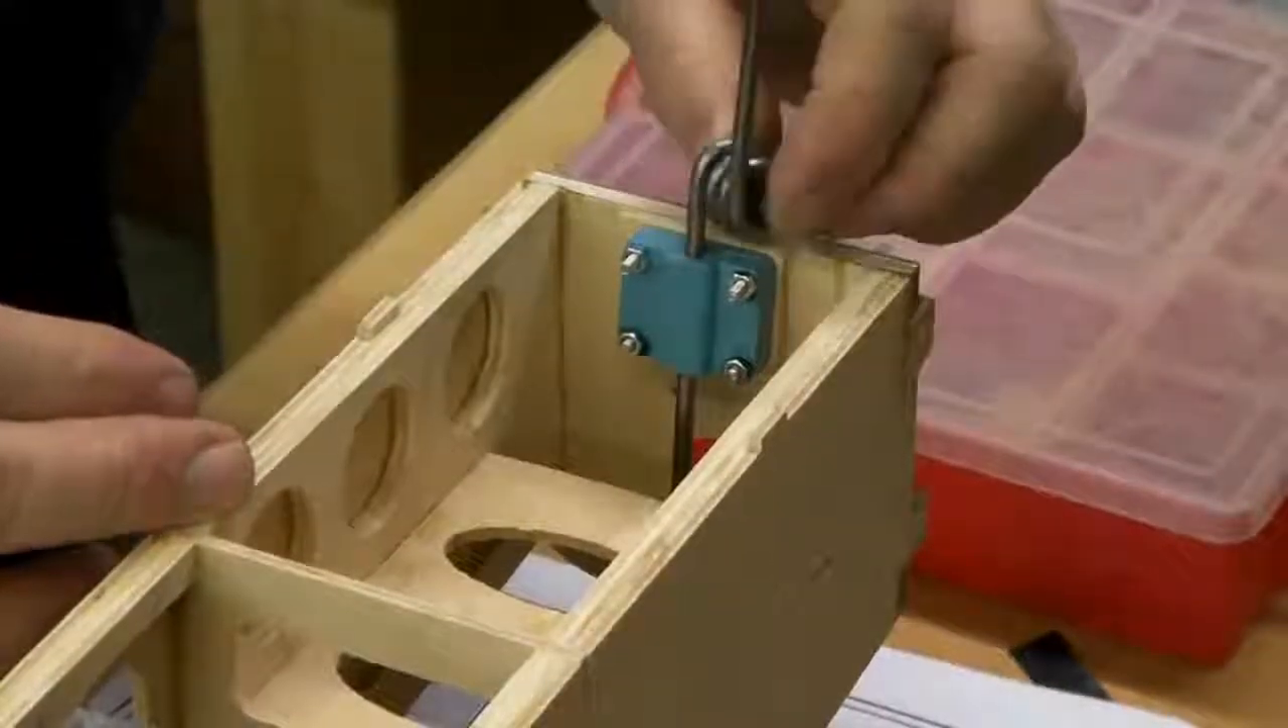Now would be a good idea to check that the nose wheel gear itself fits in and it does just as it should do.